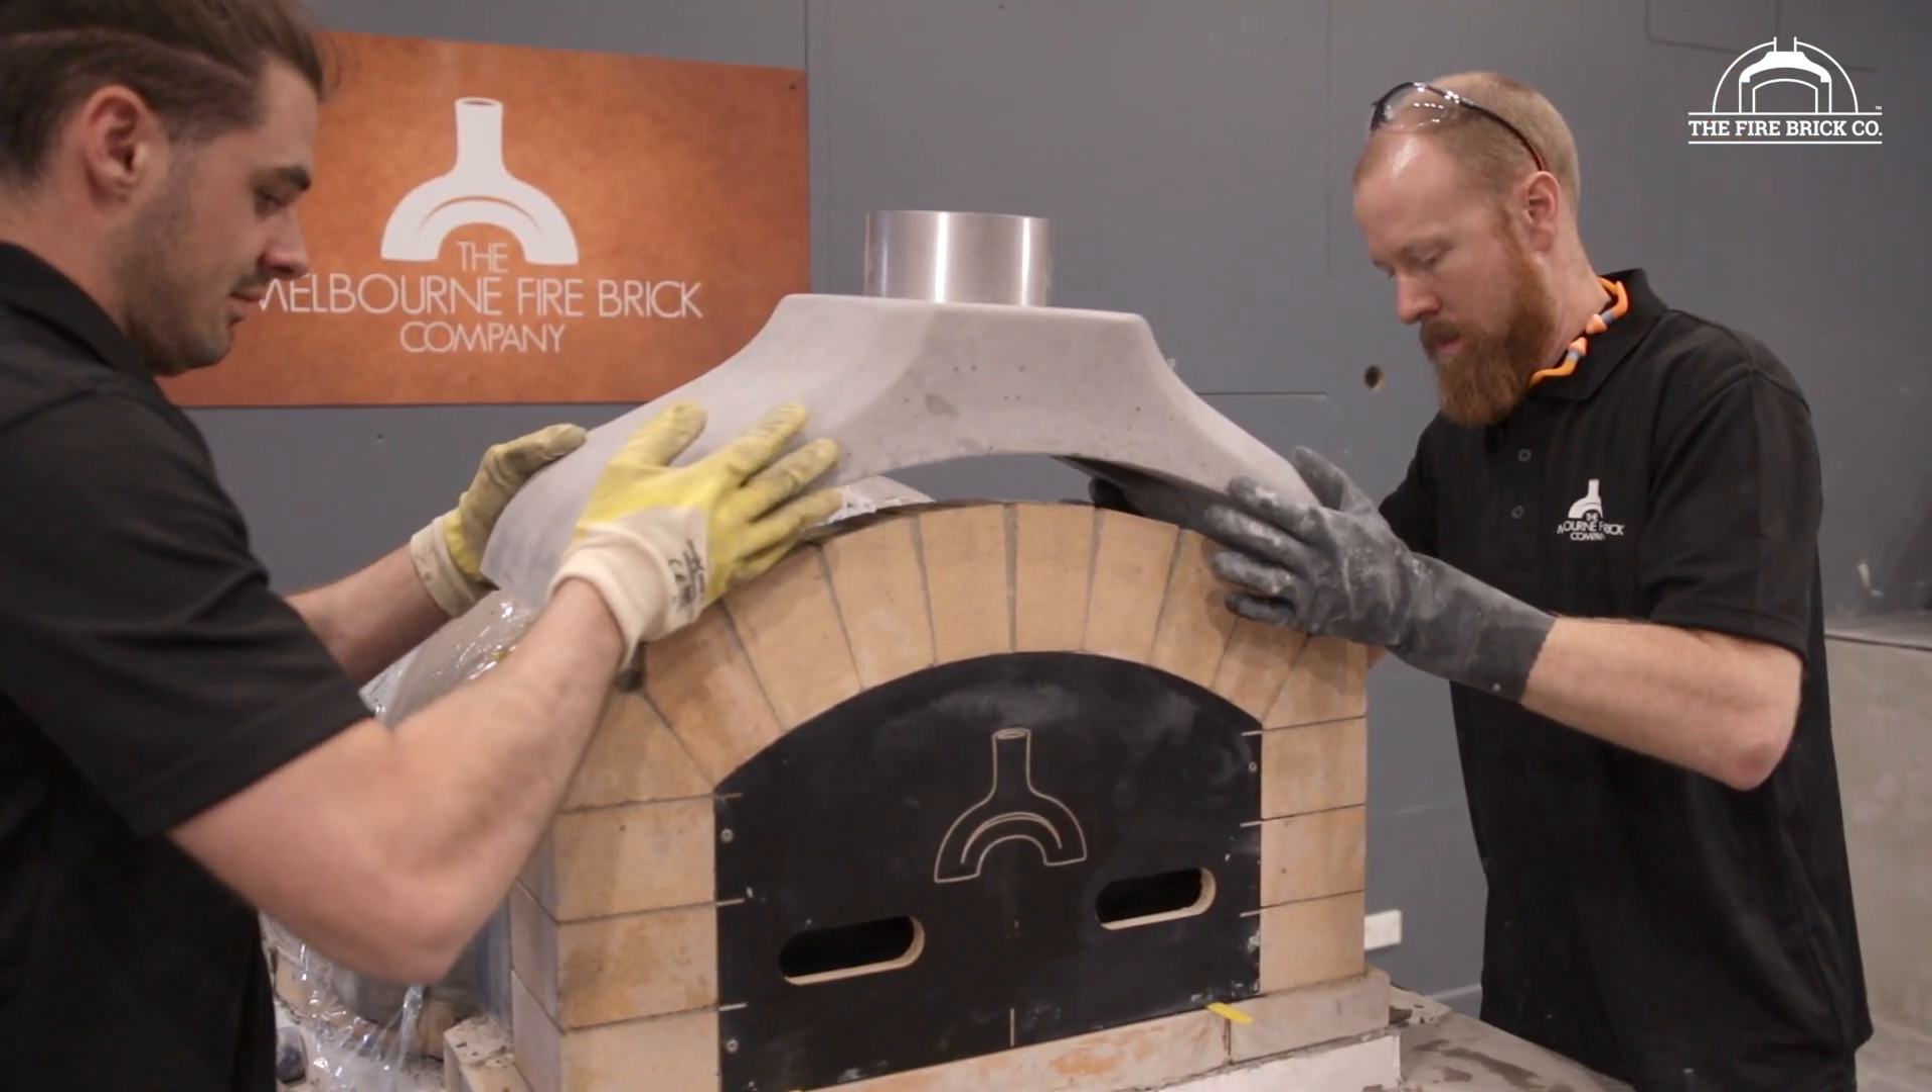So I'm looking at this and I can see I've got a nice, well, I've got quite a big gap across the top here.